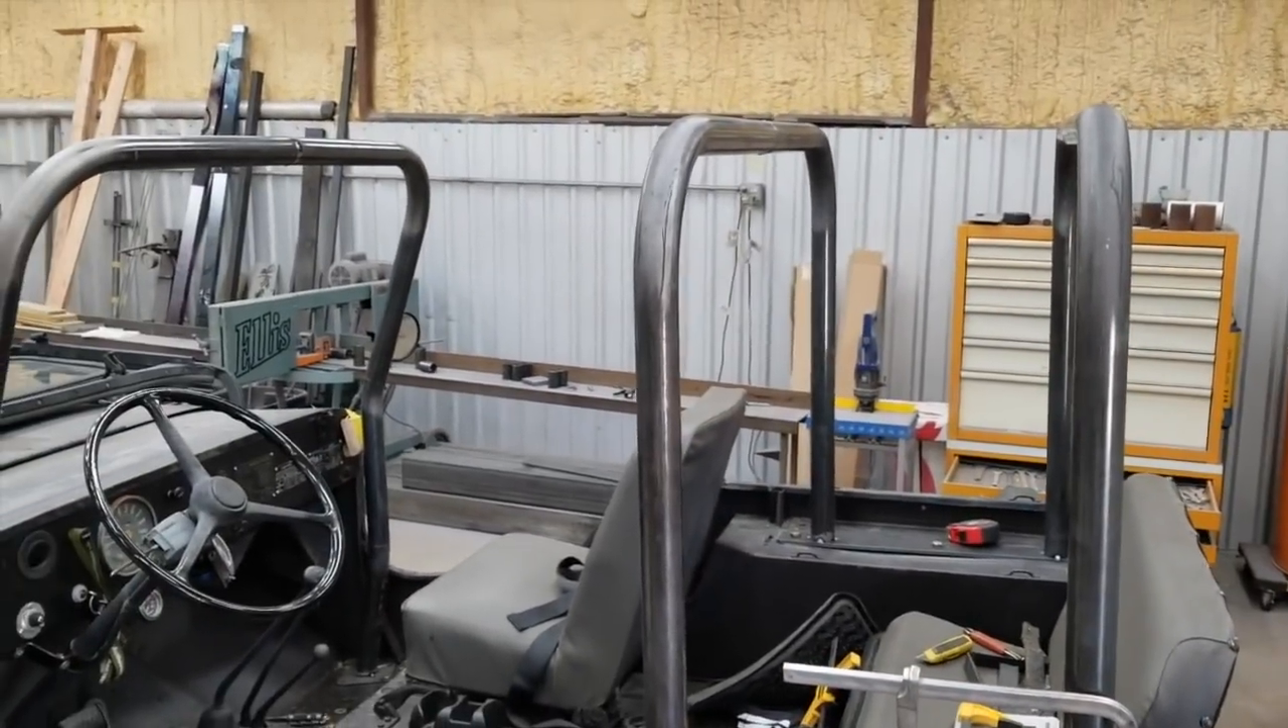All right so I got the two rear hoops in they look pretty good so far.